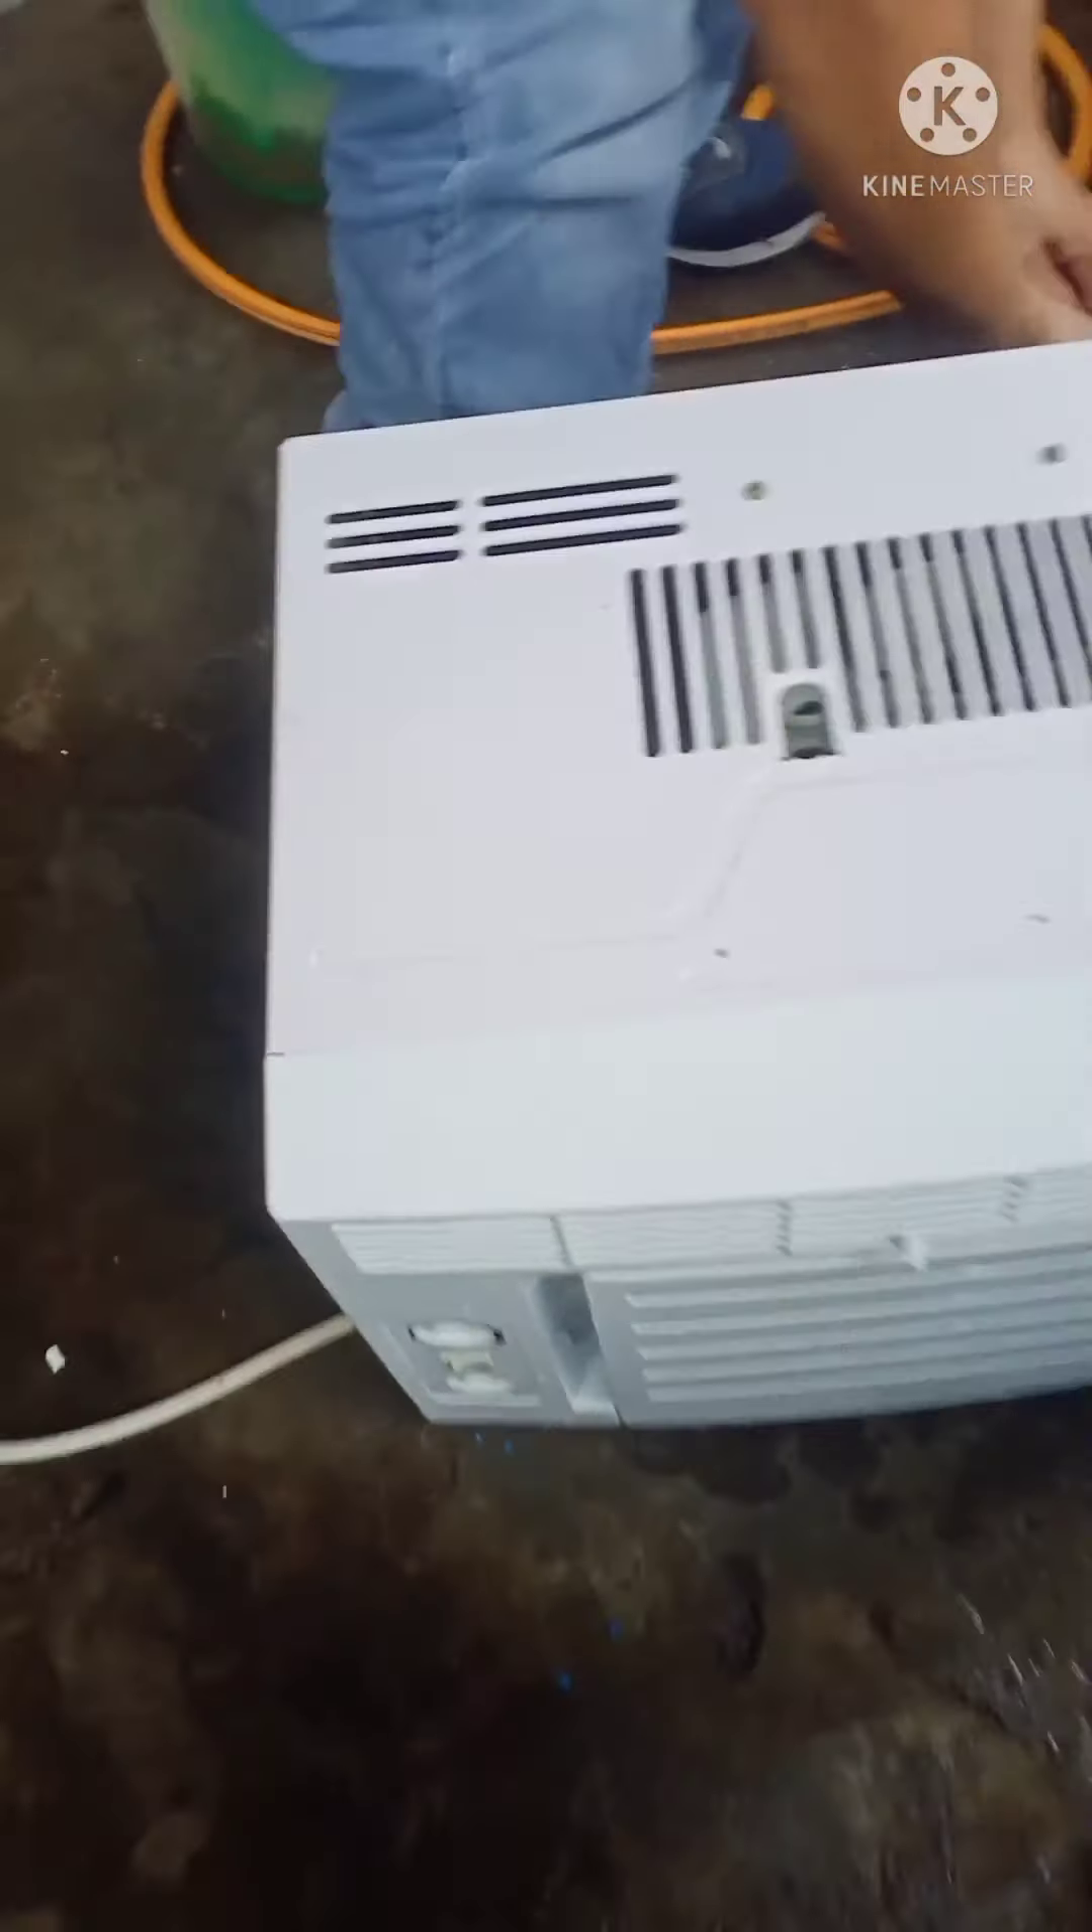Ayan guys naibalik na natin yung cover.